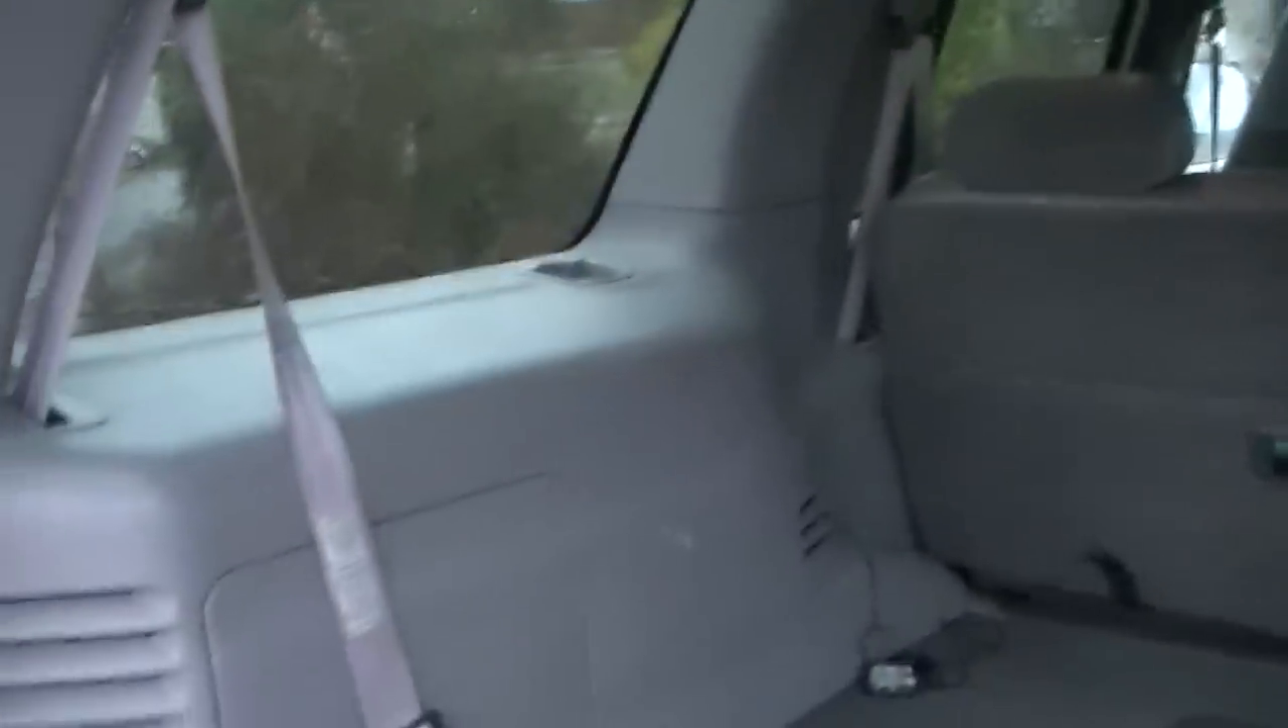As the rain starts to pour down, I got all my panels back on and I couldn't be happier.